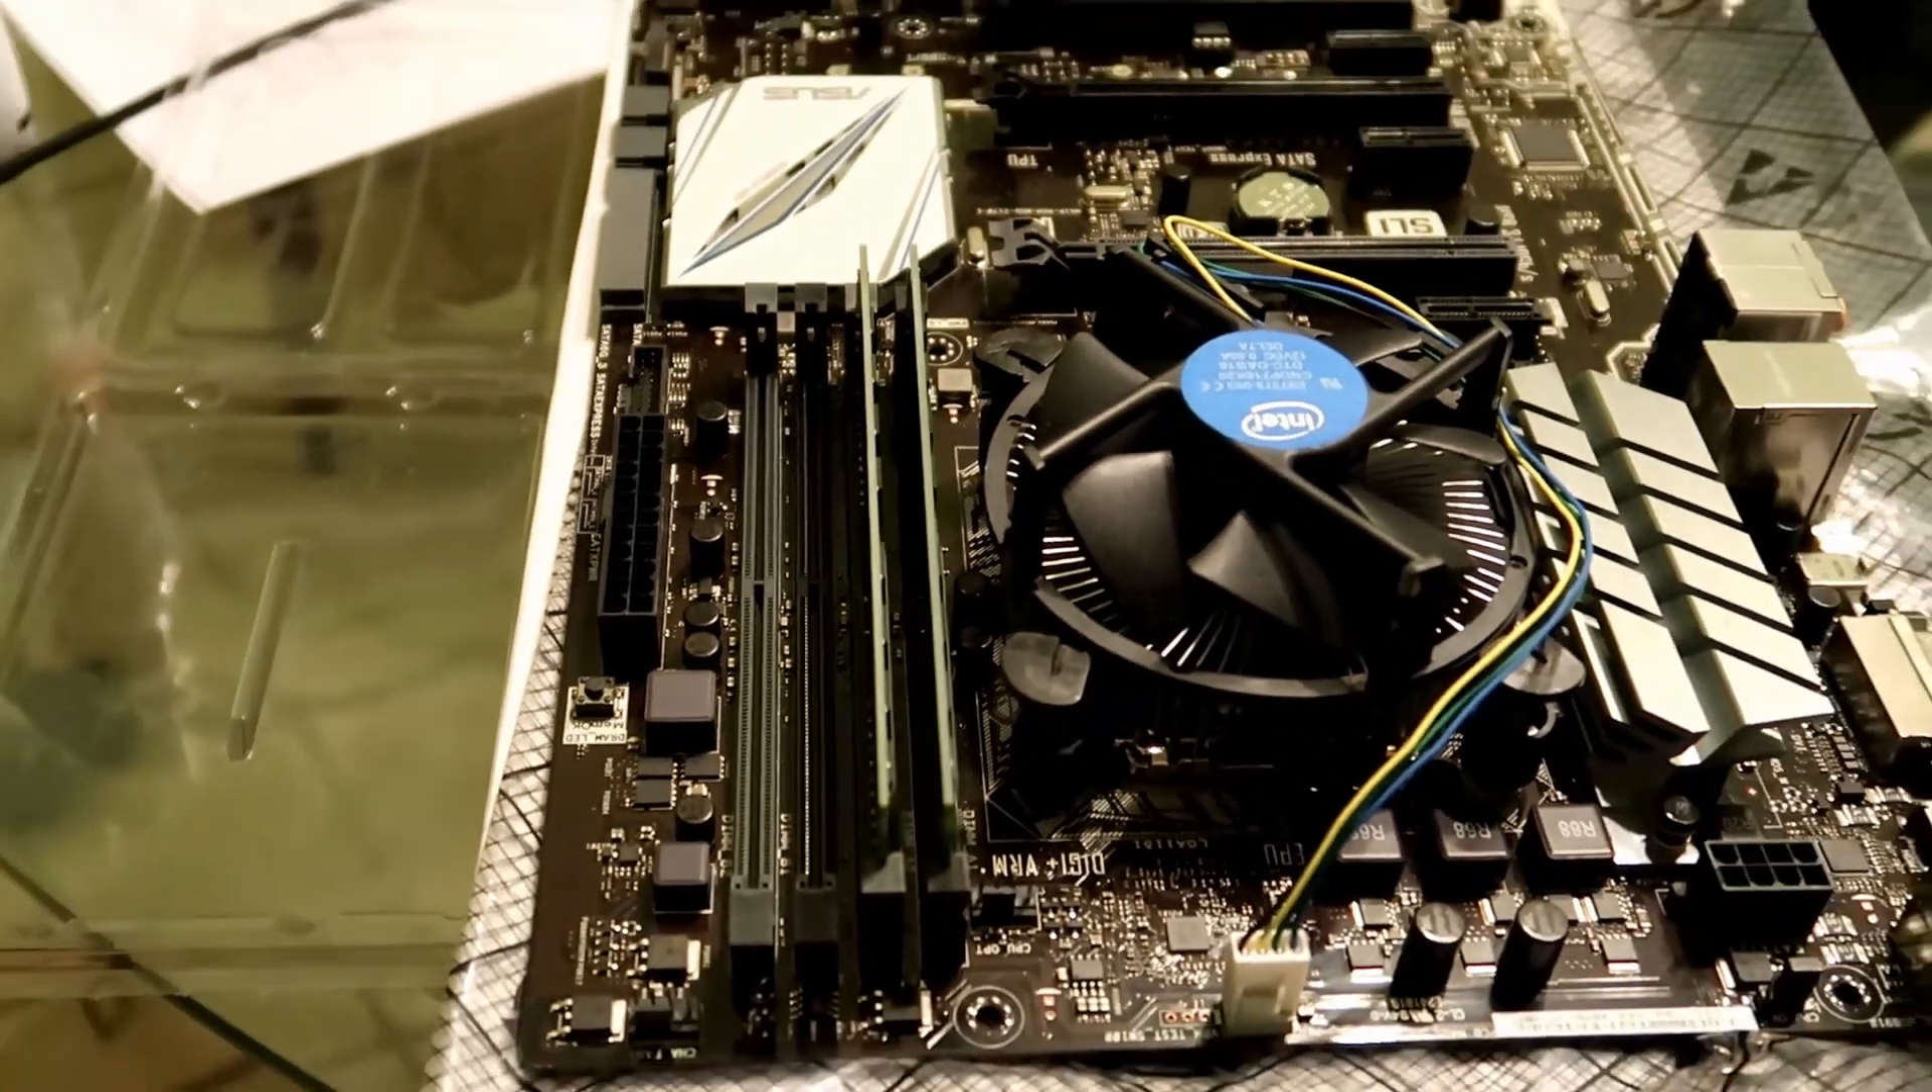Press down nice and firmly. There you go. So our RAM is installed. So it's really not too hard to install RAM.